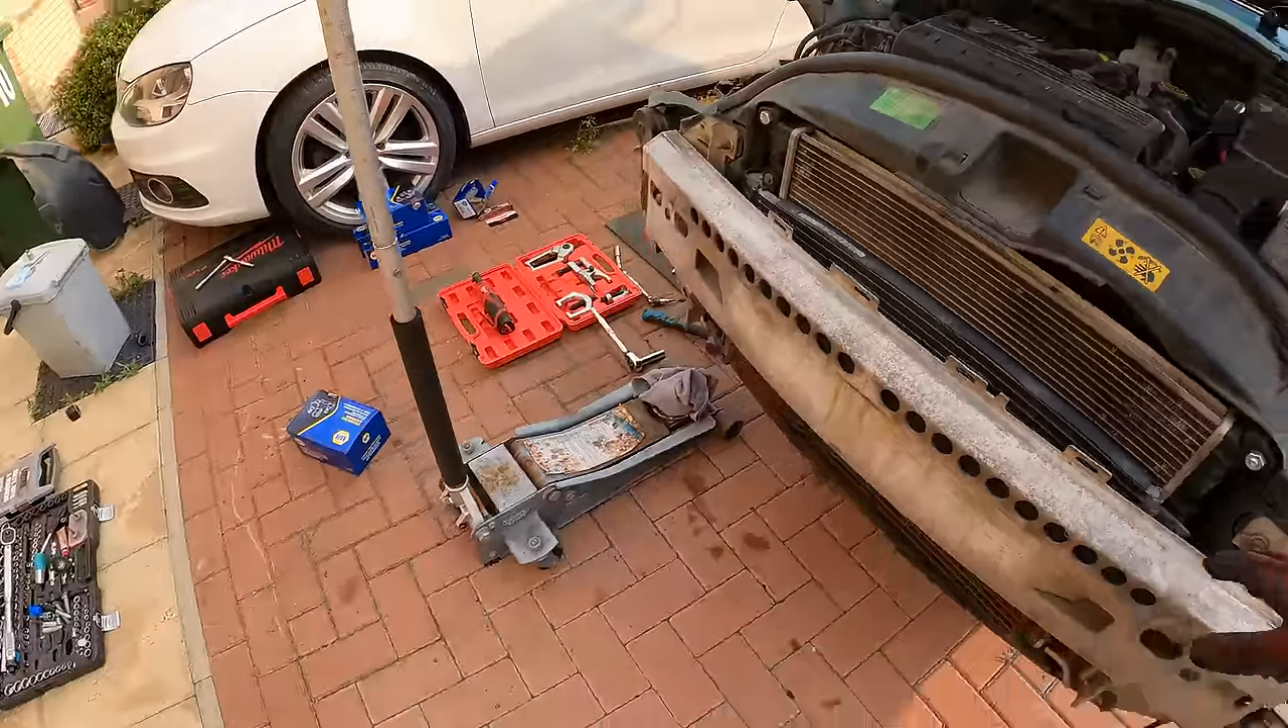And then on this side, we're all built up, ready to go. So I've put the impact bar back on the front.